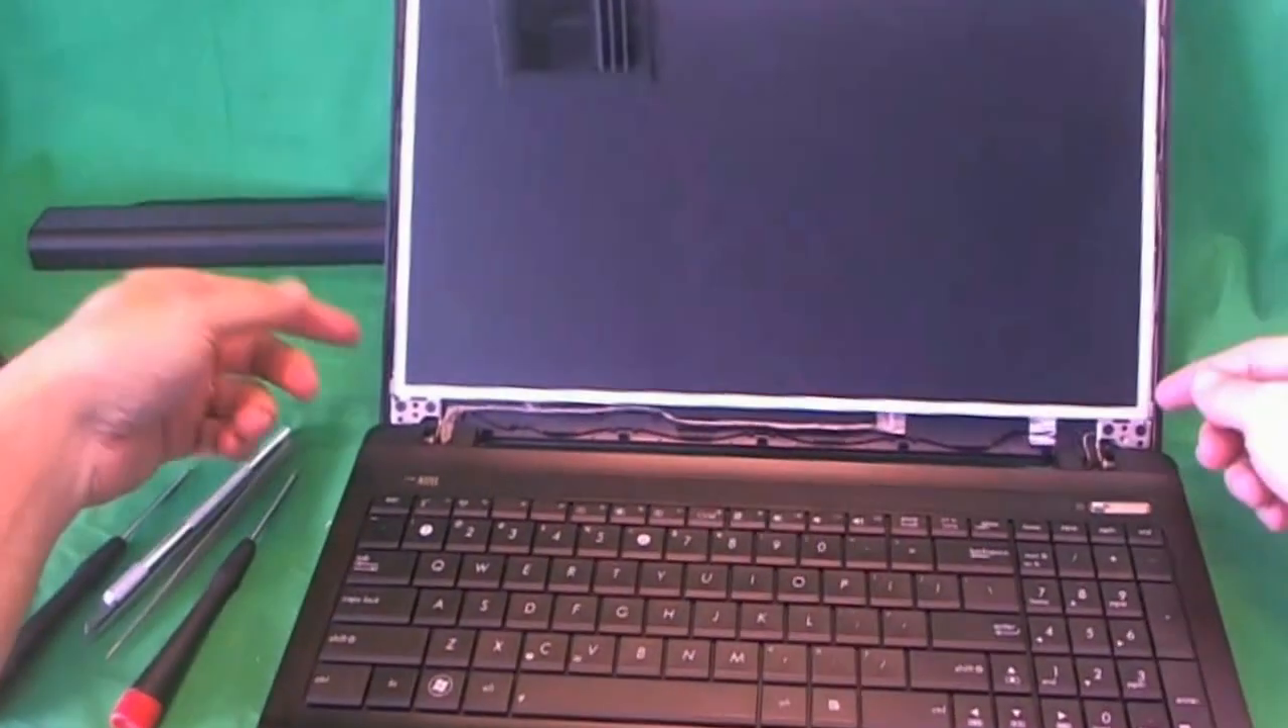Okay, the bezel is off and now the screen assembly is exposed.